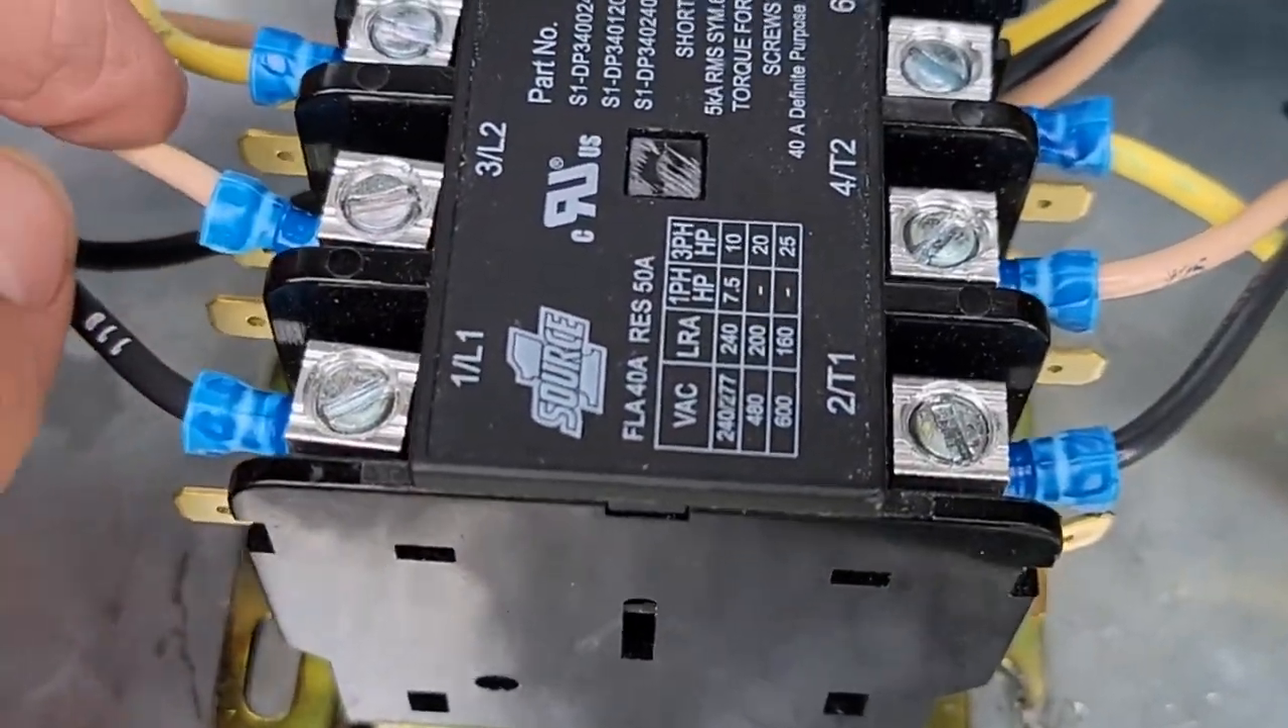You can see we've got the wires matching from inlet to outlet. We've got black, brown, yellow, black, brown, yellow.